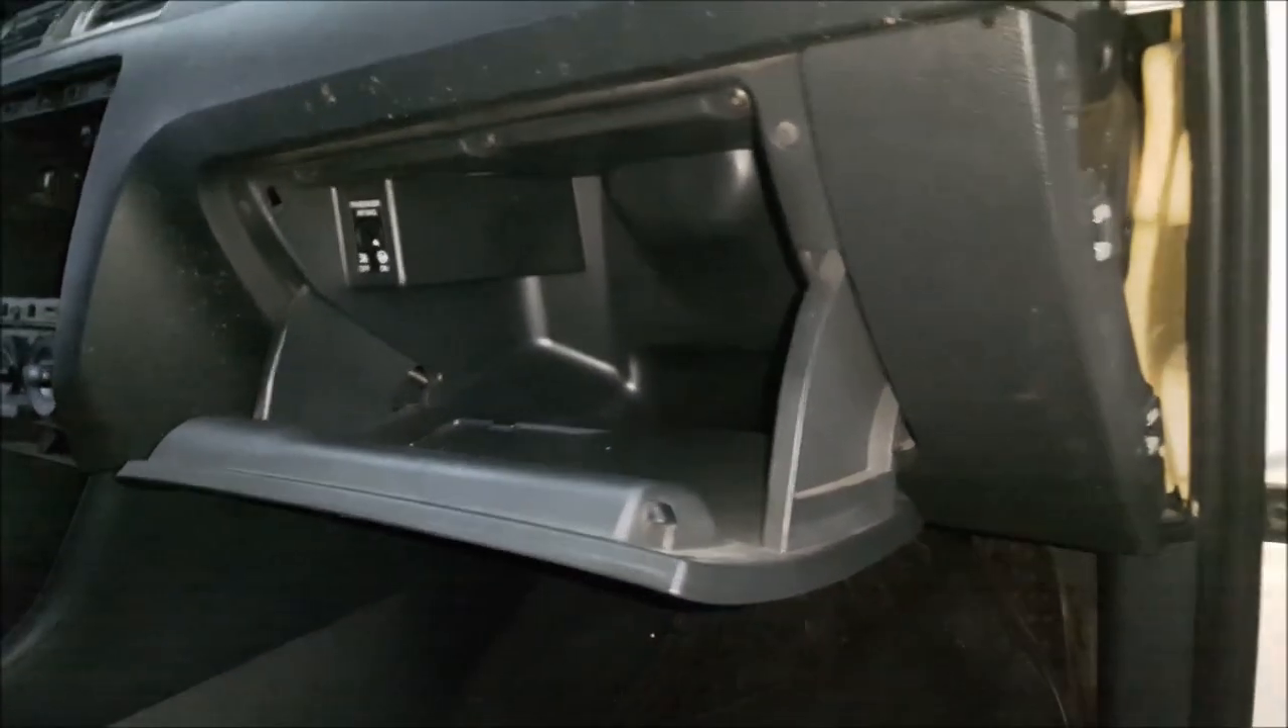I have installed the glove box.